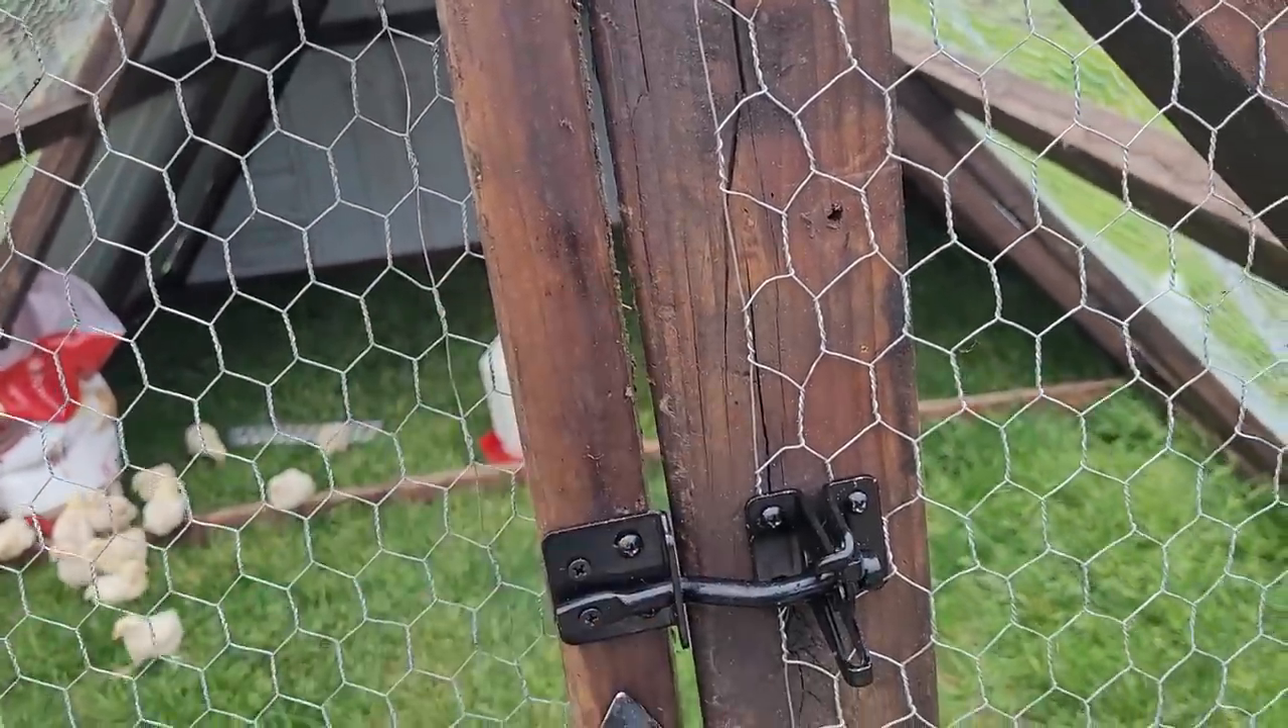I do have a little gap here but I don't think that's any issue to be too concerned about.